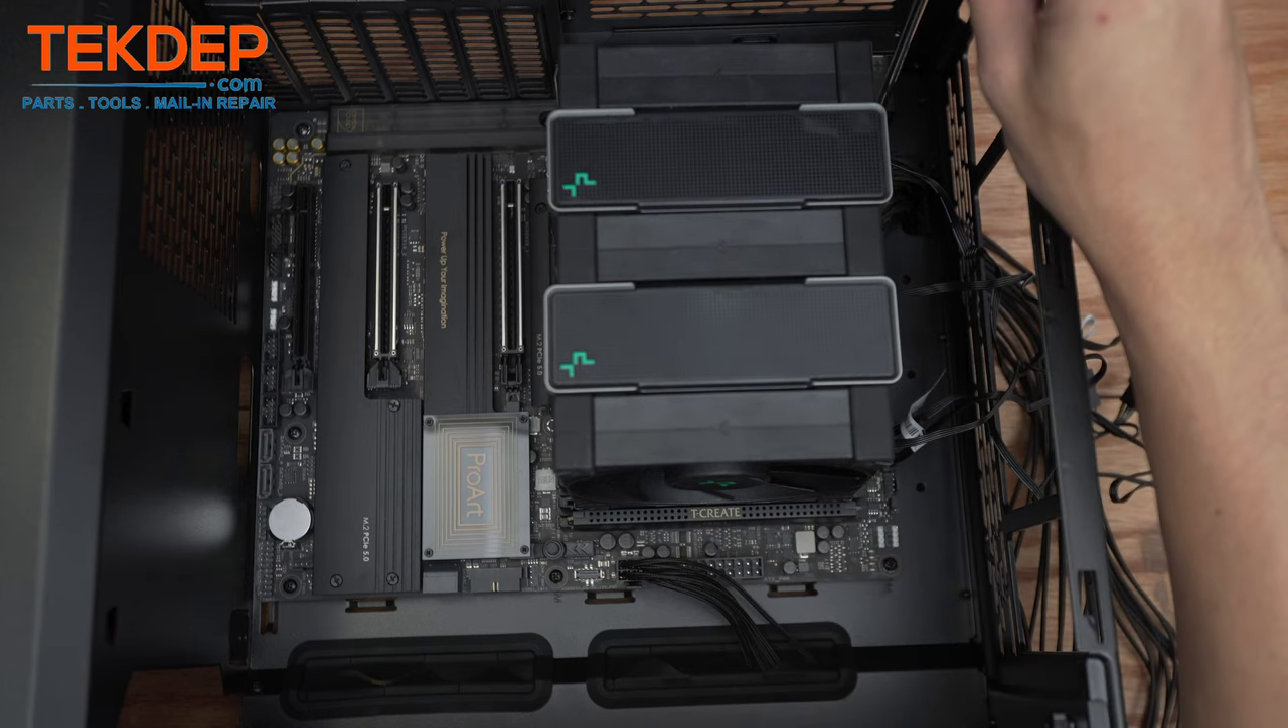That's the motherboard fully installed.